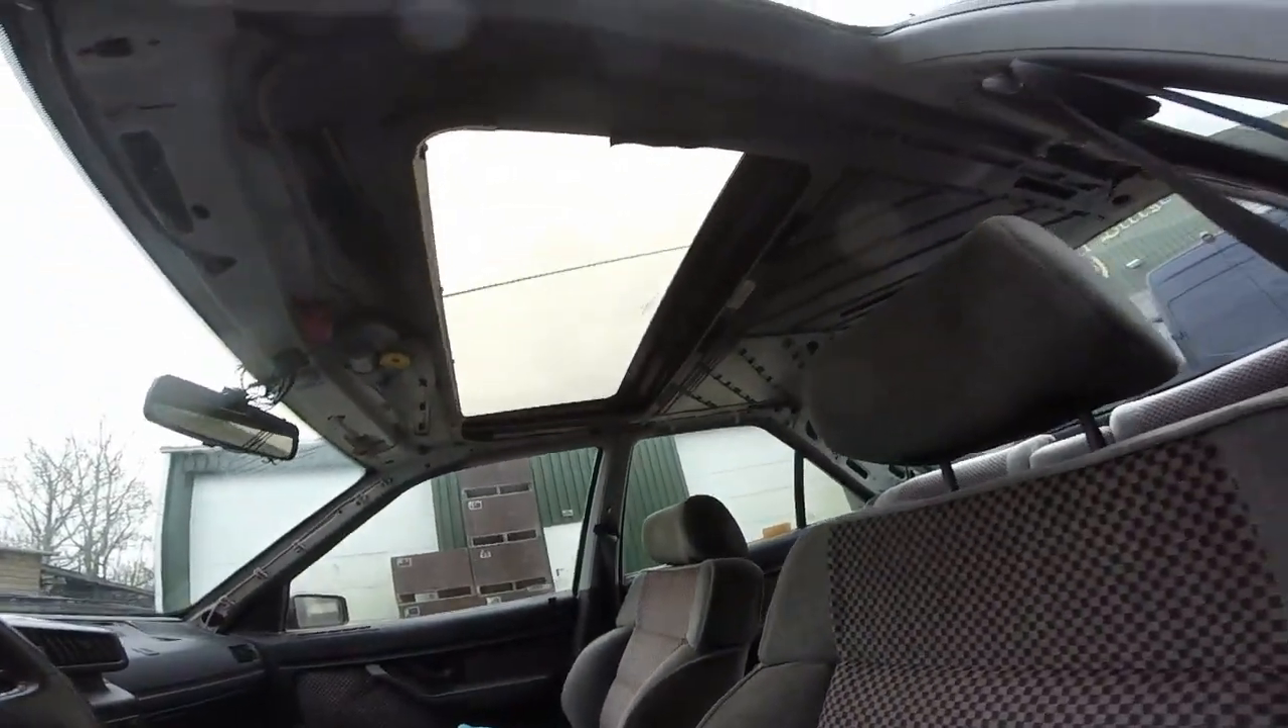The headliner is not in.